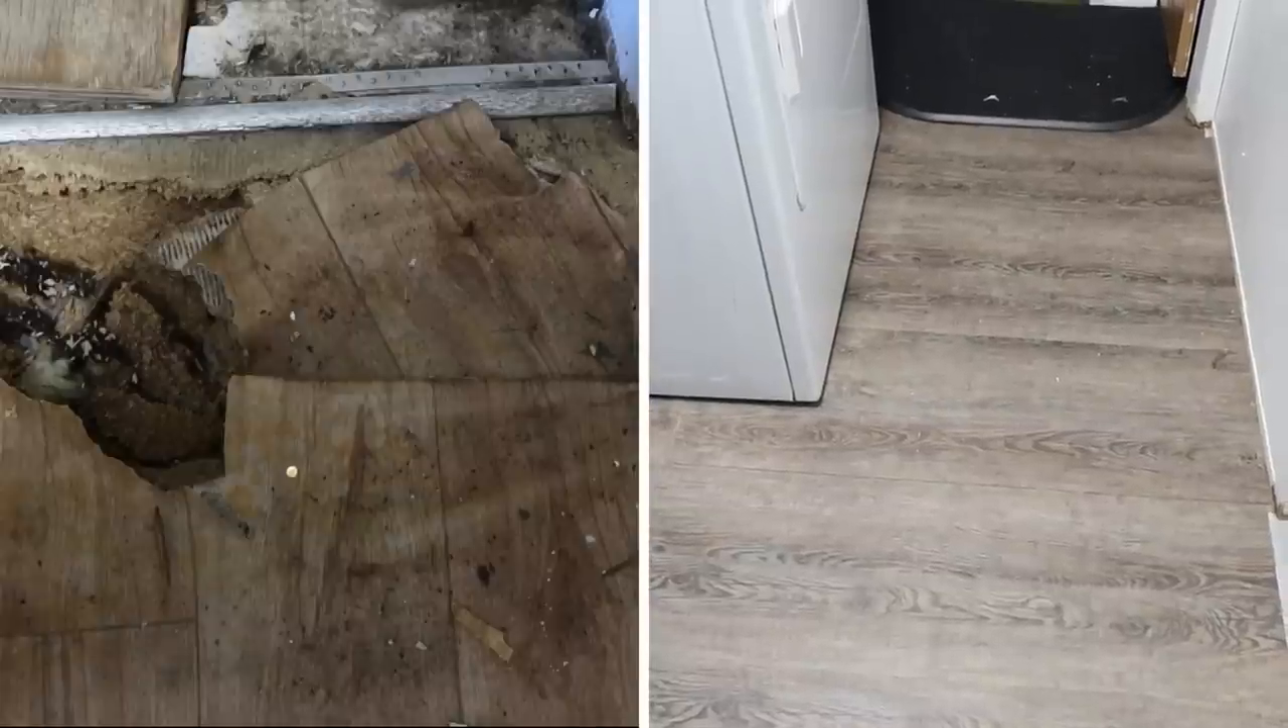Our floor is now replaced and we can walk on it and it's safe.